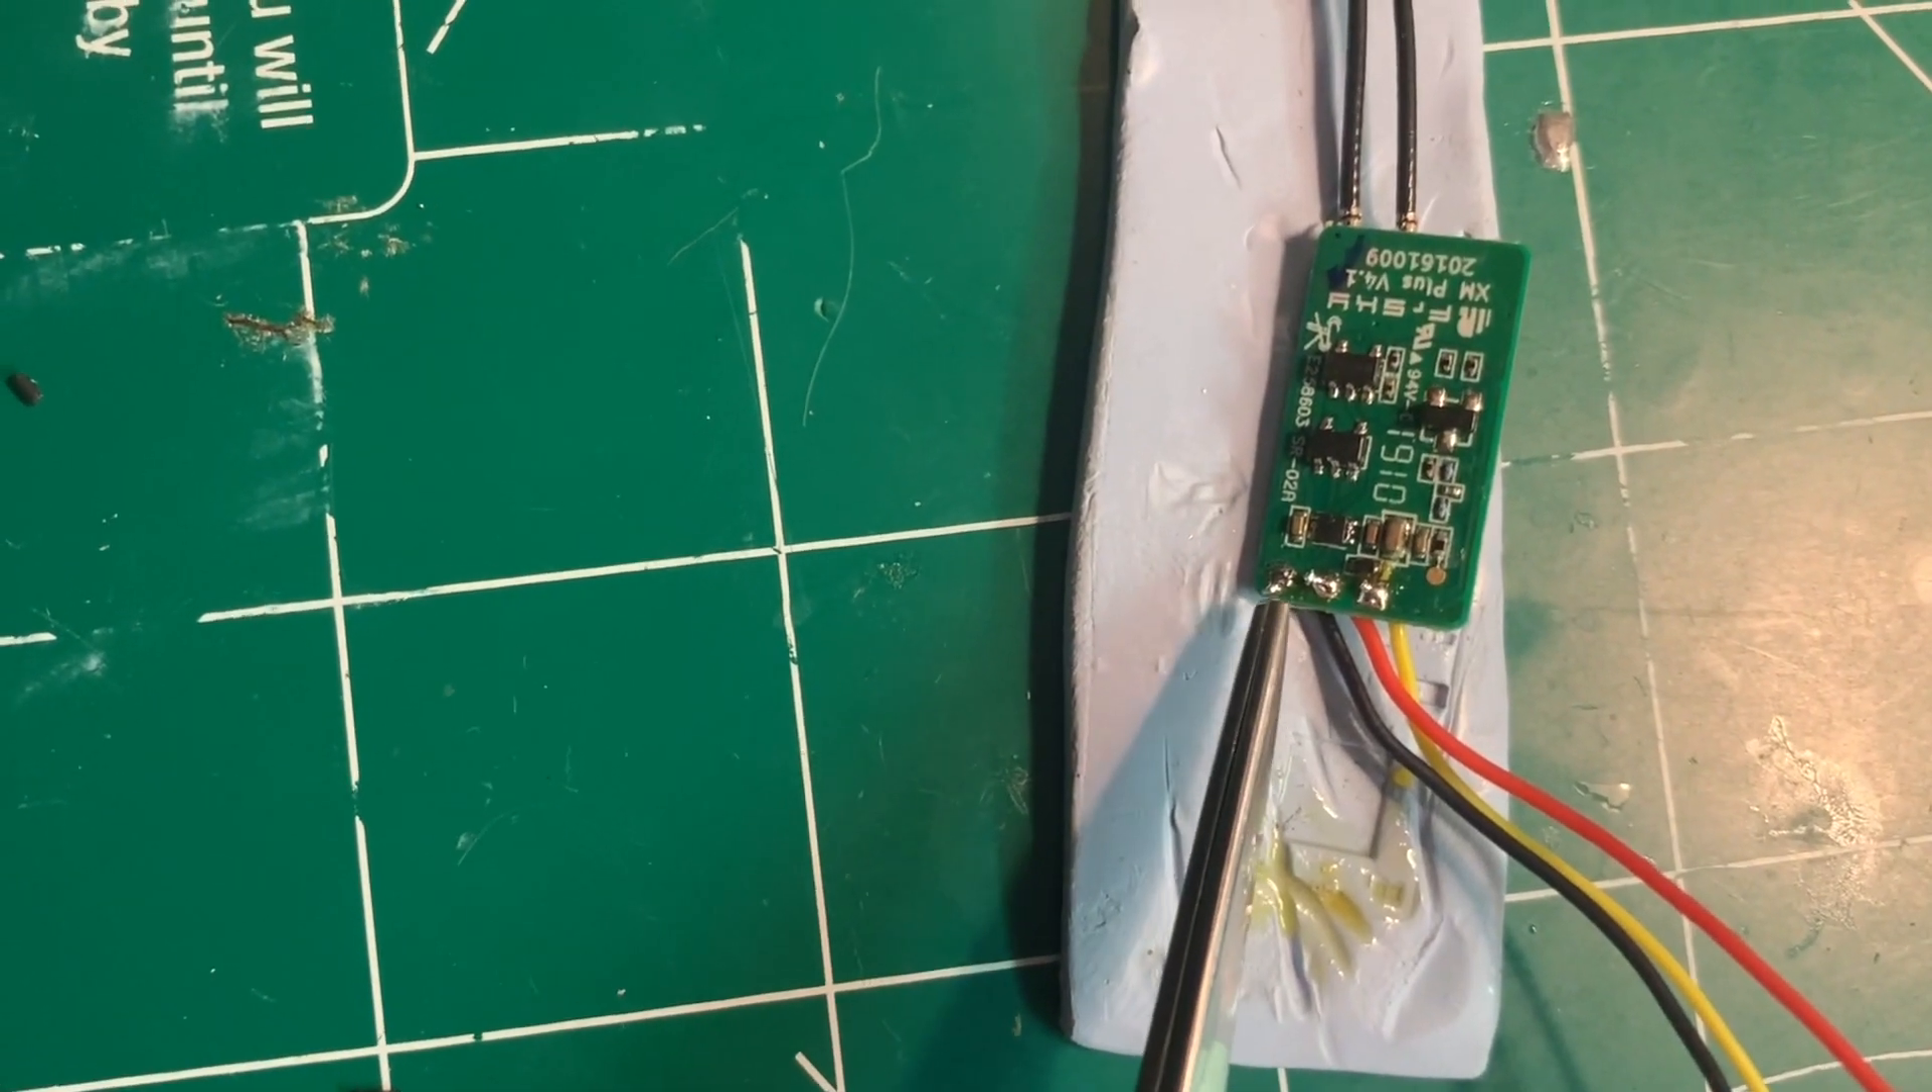Okay I have the XM plus soldered up with the wires here ground 5 volts and s bus at the top.